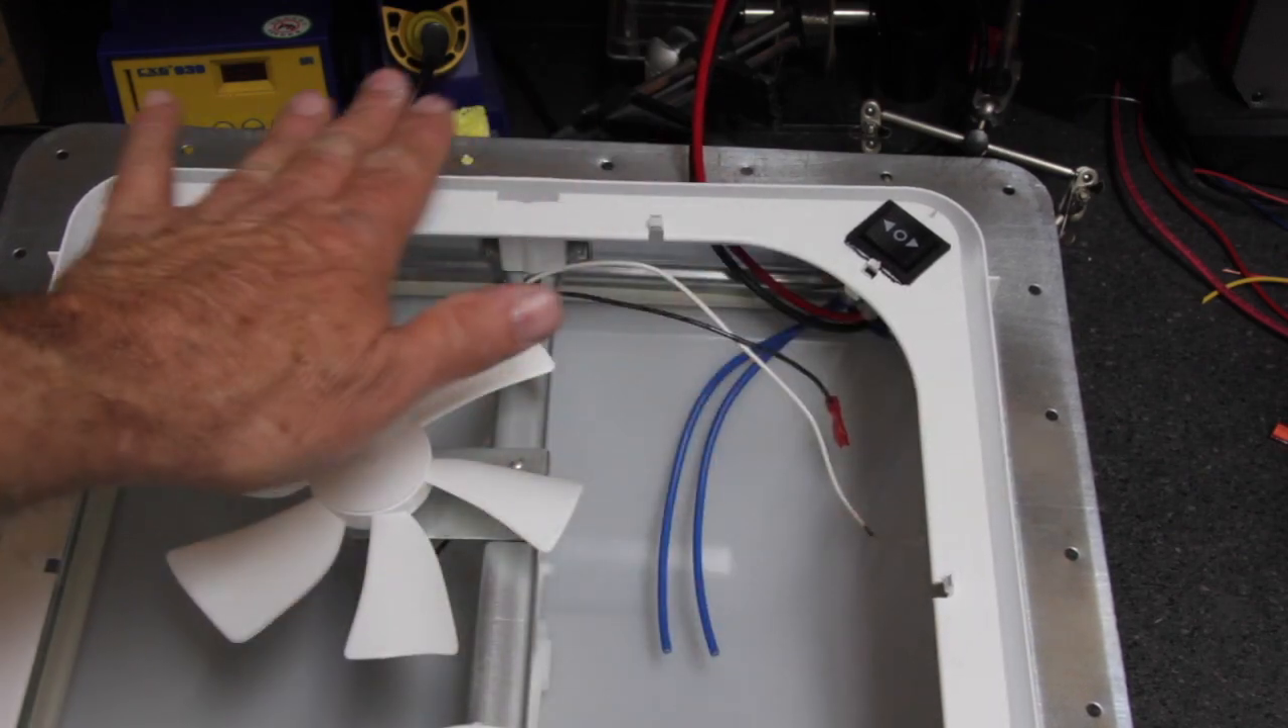We've now put the plastic inside cover back onto the fan shroud.